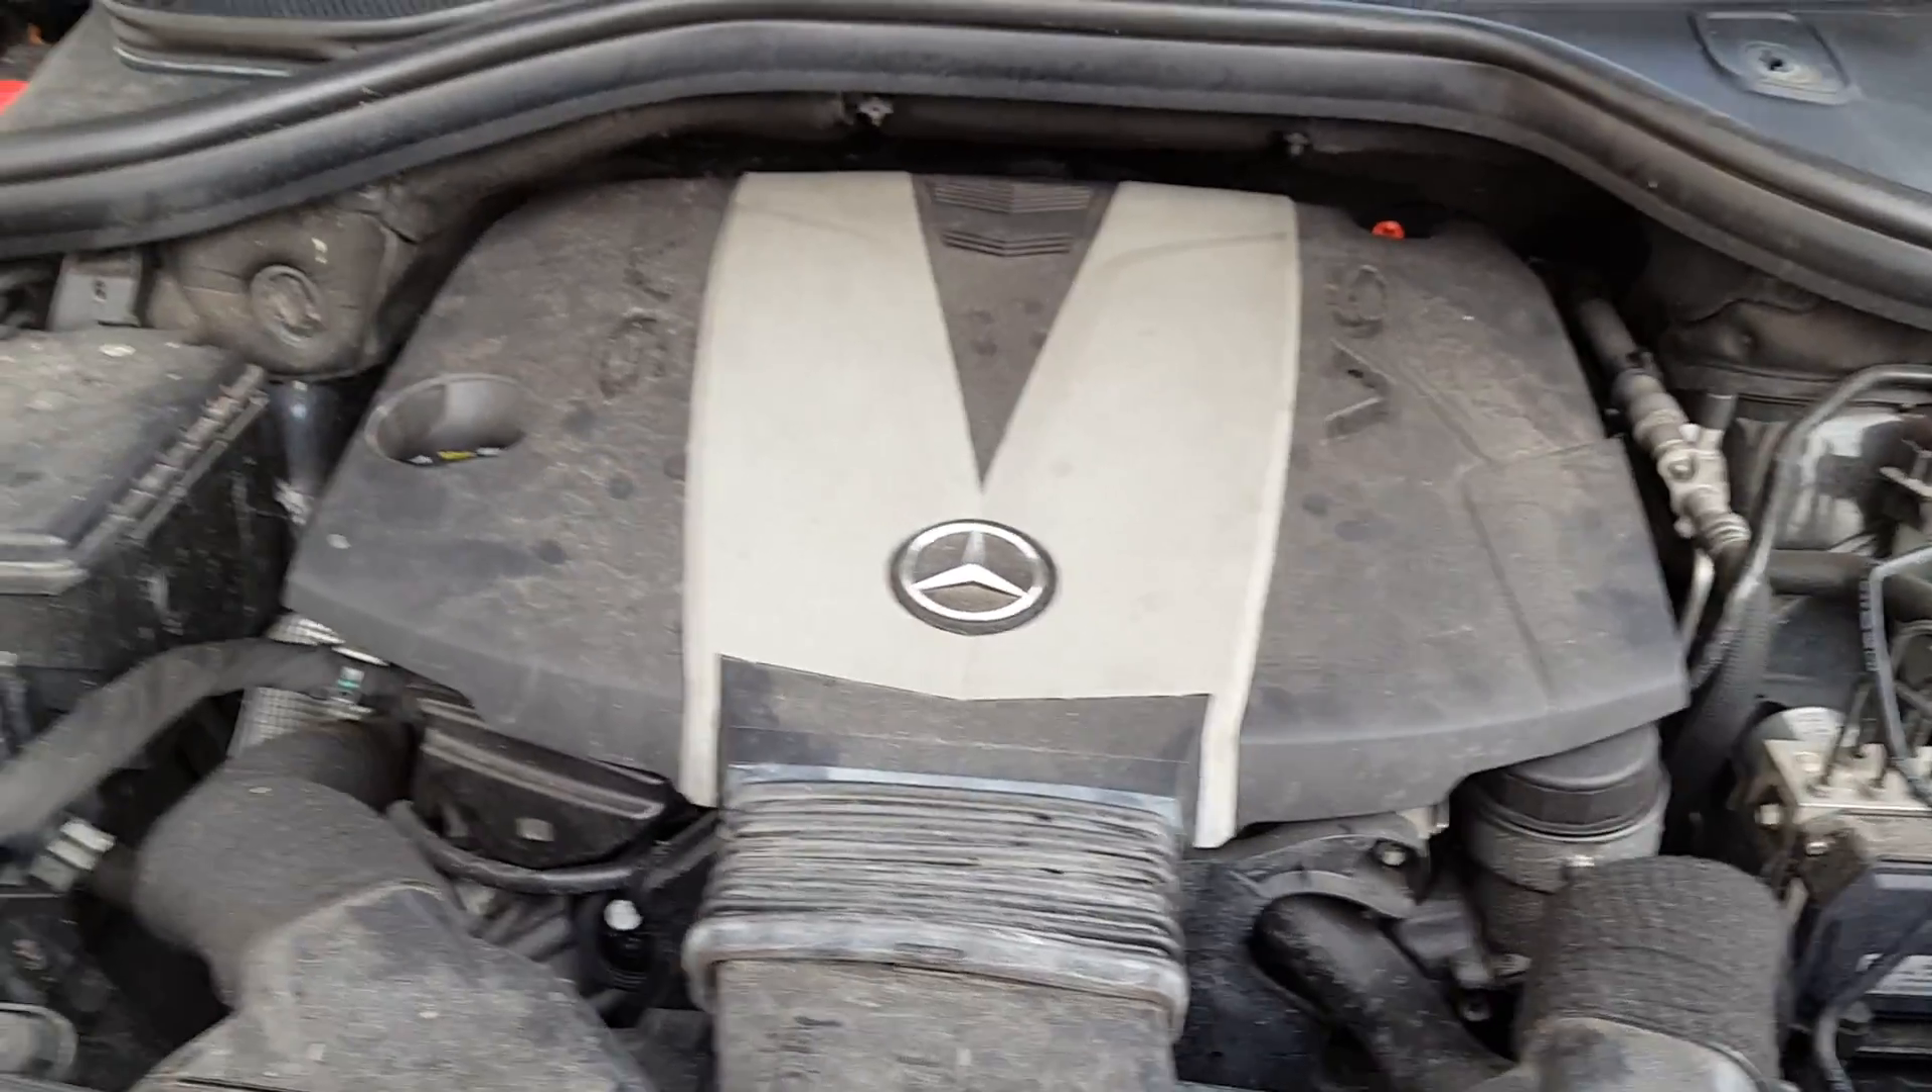Nun kommt die Verblendung wieder drauf. Die Motorabdeckung. Festgedrückt.